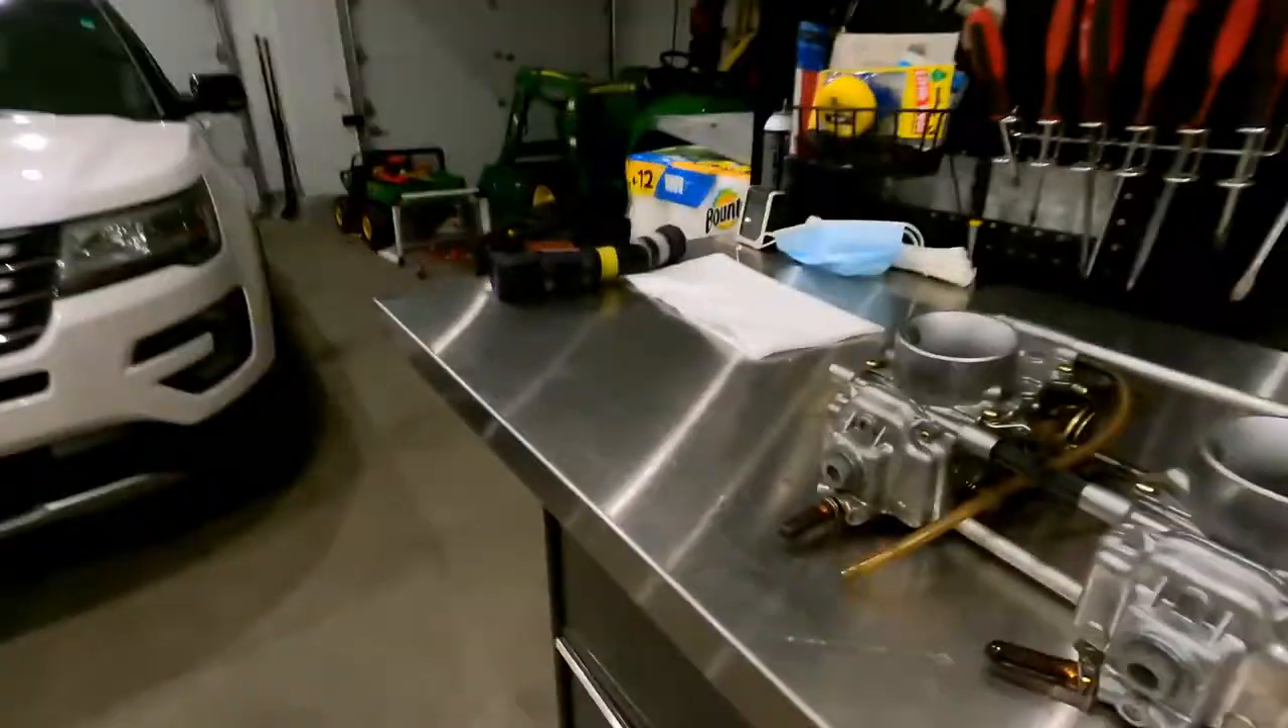But we got the carbs out. So got them on a bench right now.